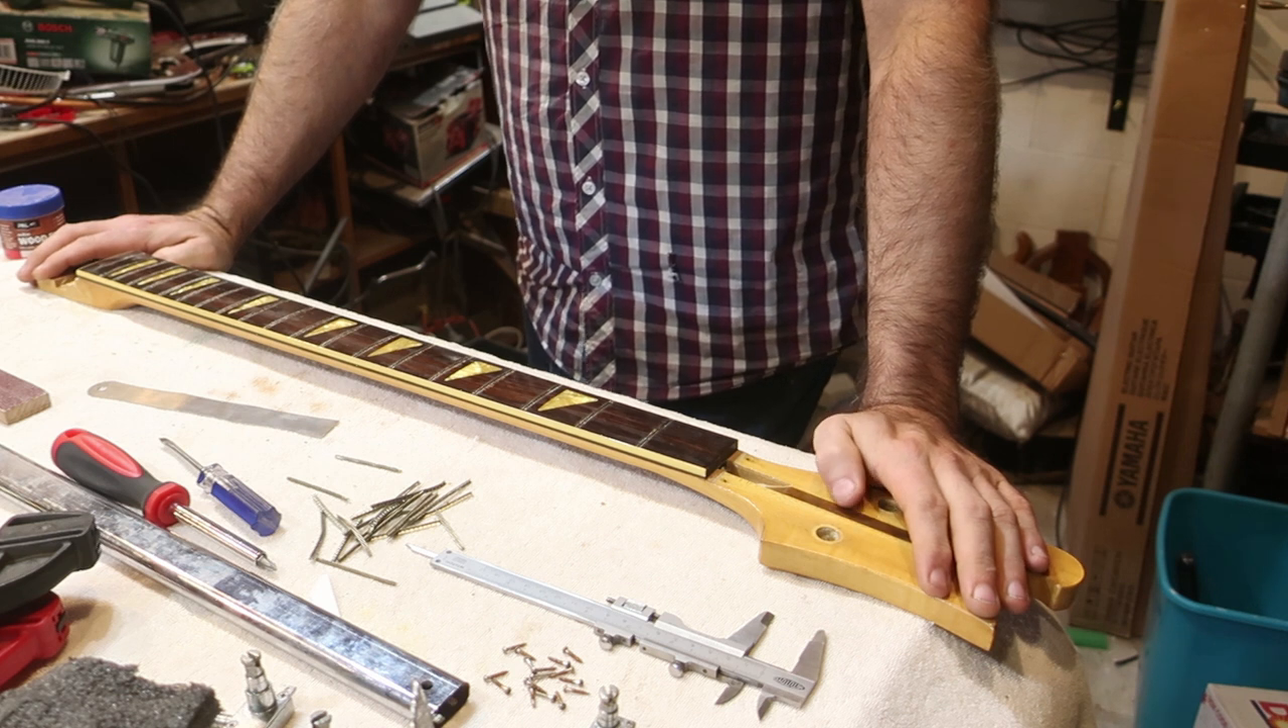The frets are out and we are looking good.